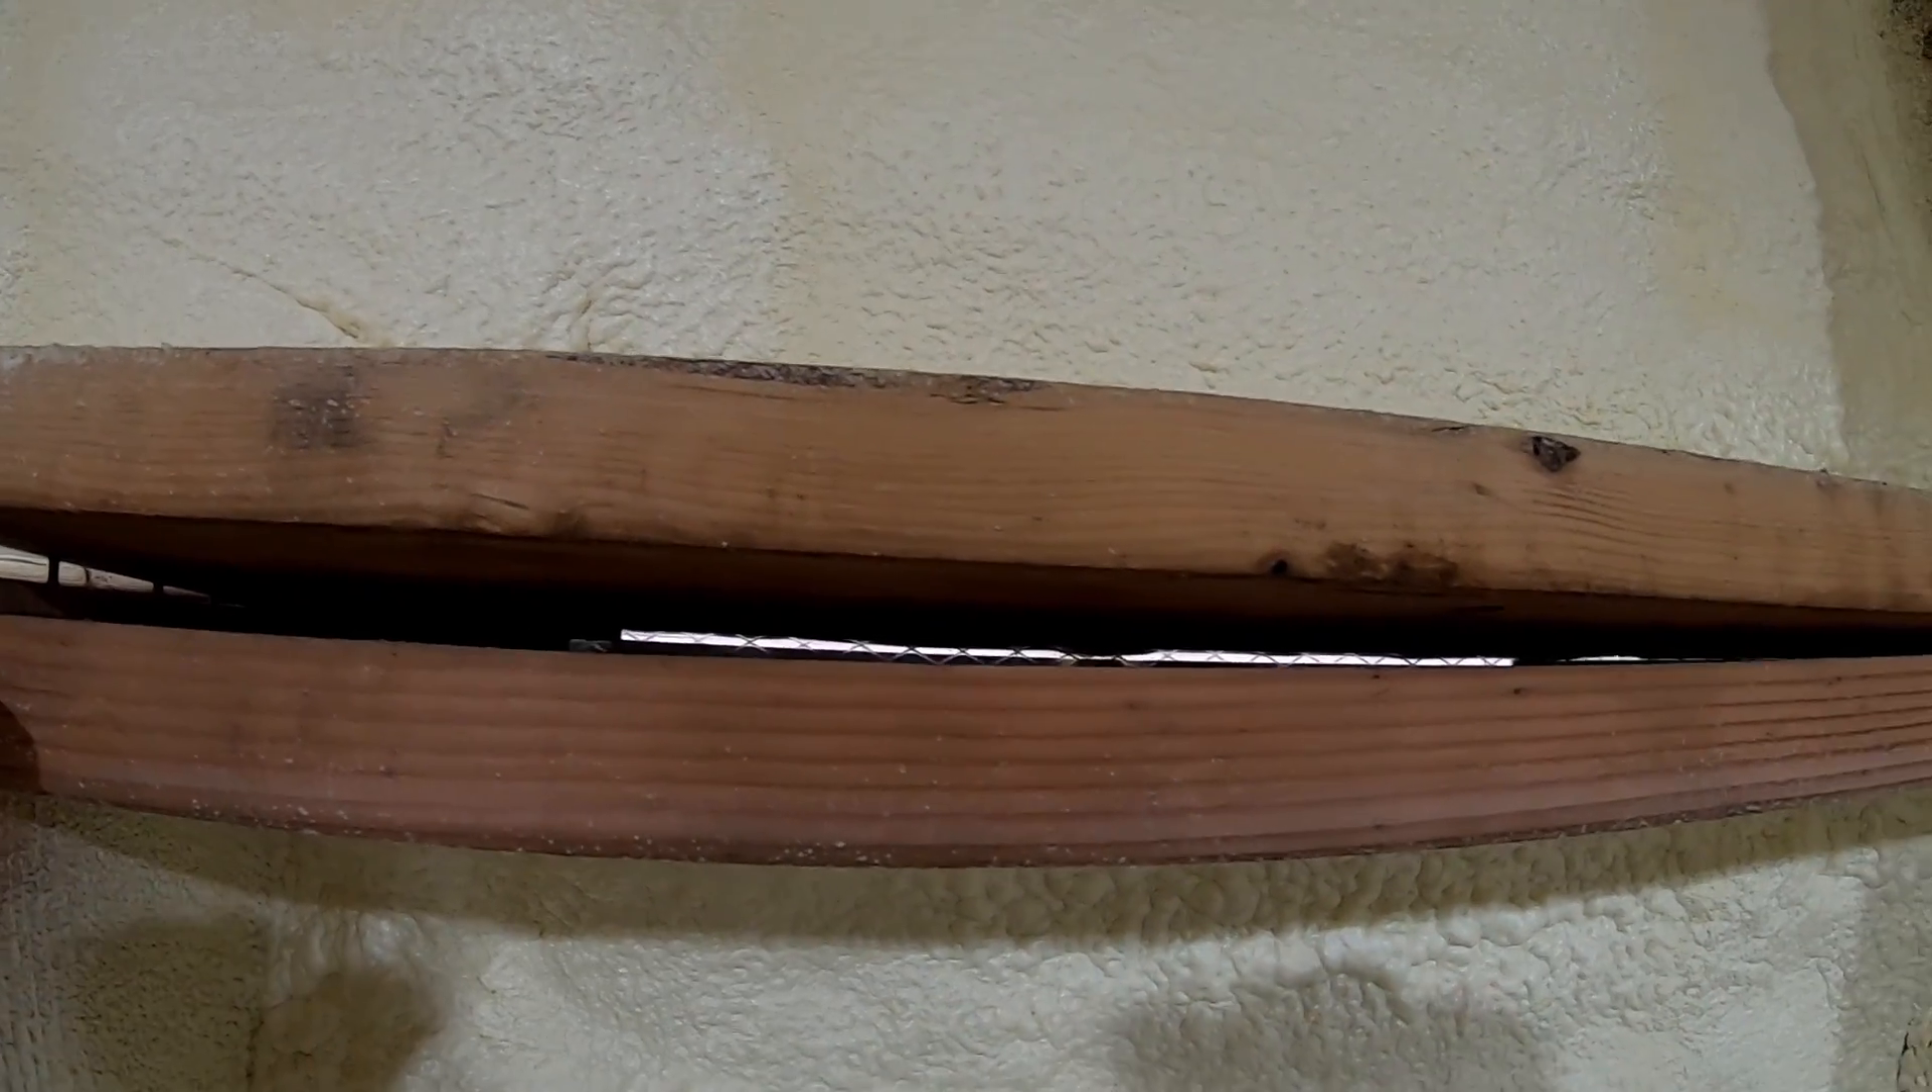We've got these two boards that have managed to just nailed together and they've pulled apart. I'm not sure how they pulled apart because you'd think the foam would push down rather than pull up. Maybe the boards cupped and twisted a bit. You can see light from the outside in between these two boards.